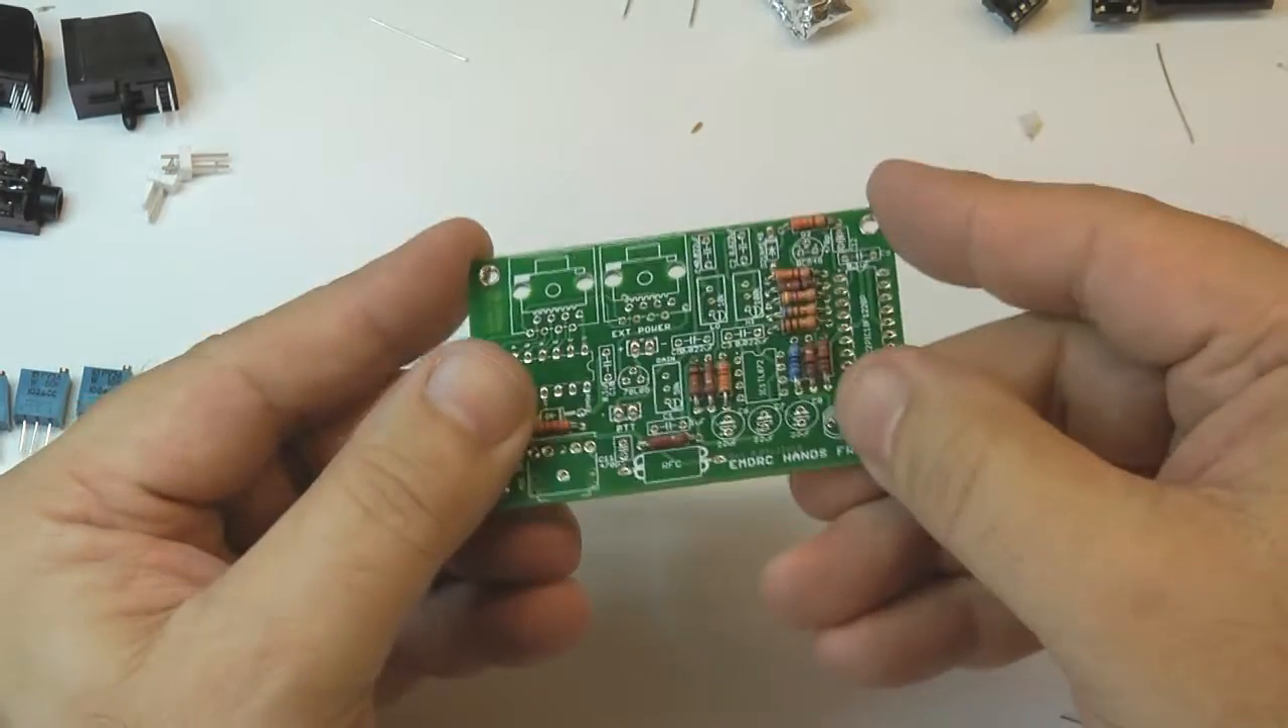The board you'll see here already has the resistors soldered on and we'll take you through the next steps which is going to be putting the capacitors on the board.